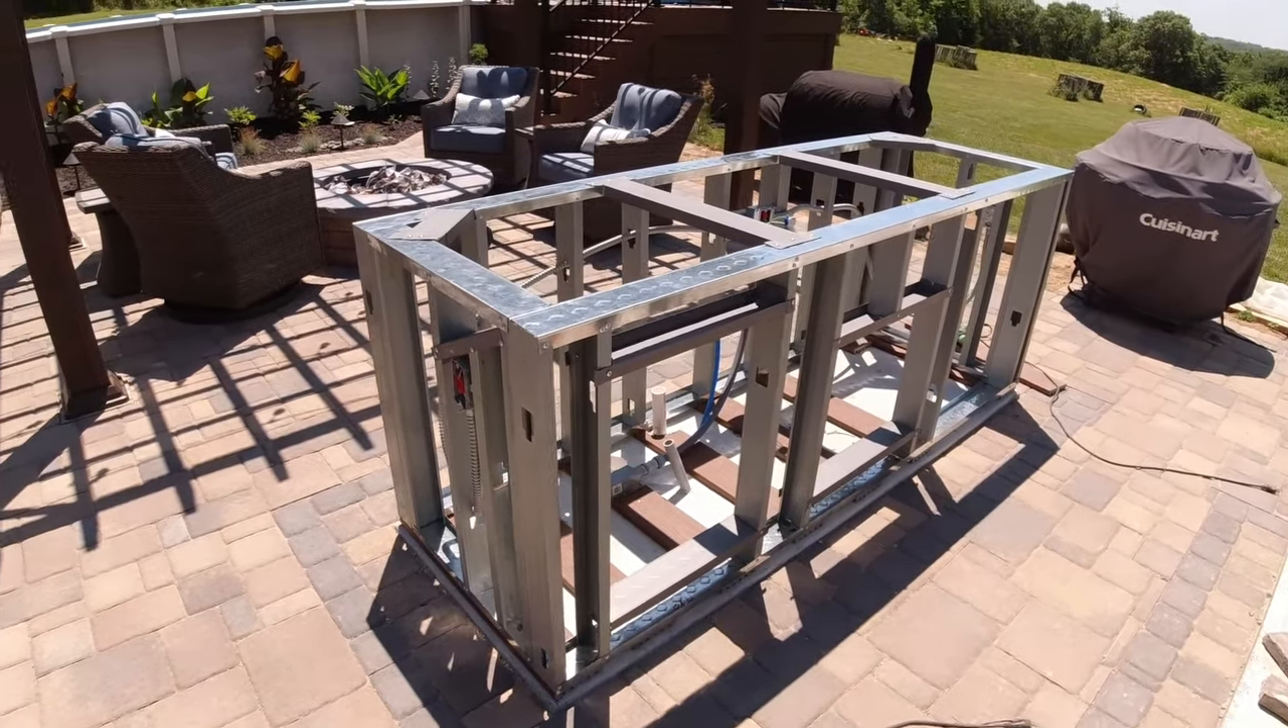So here is the completed island ready for plumbing and then for some cement board.